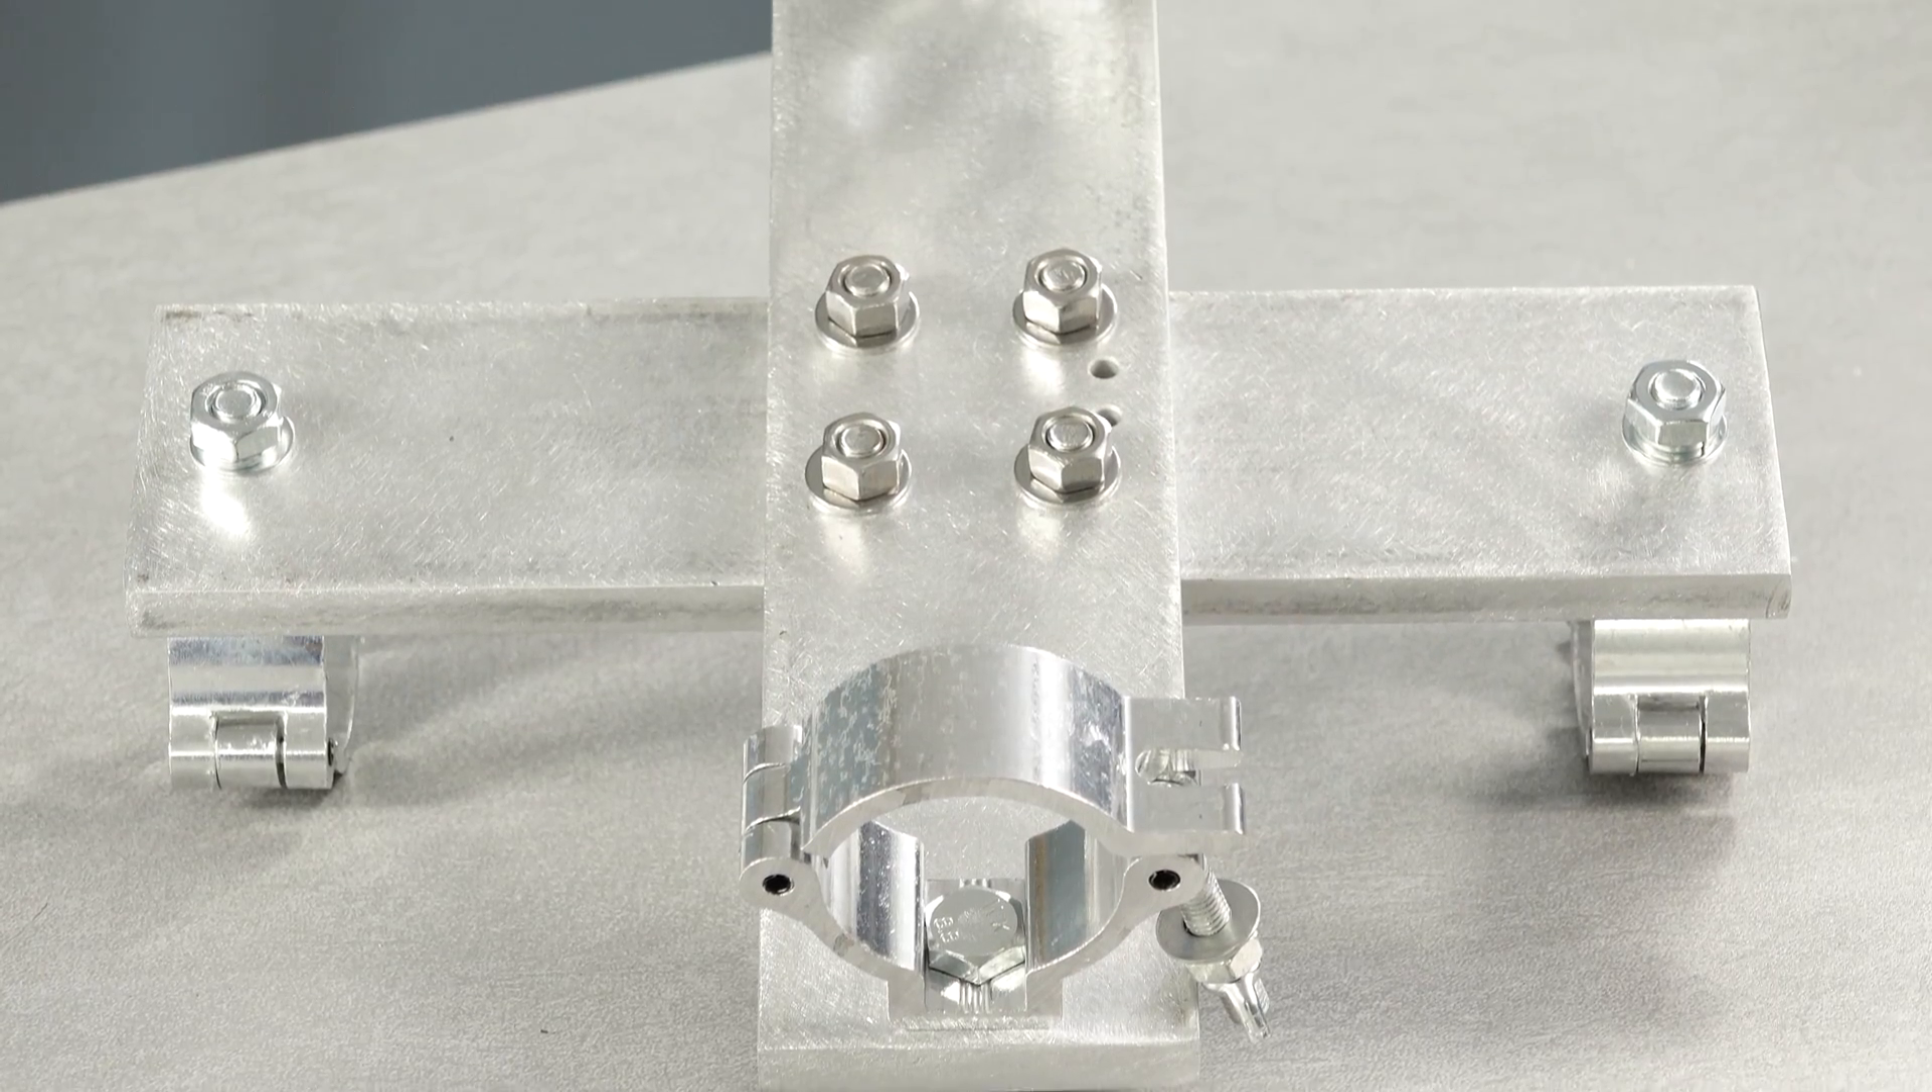It's two pieces of aluminum, three inch by half inch by about 12 inches long, drilled four holes in it and bolted them together at right angles. Drilled four holes in the ends and attached these truss clamps.